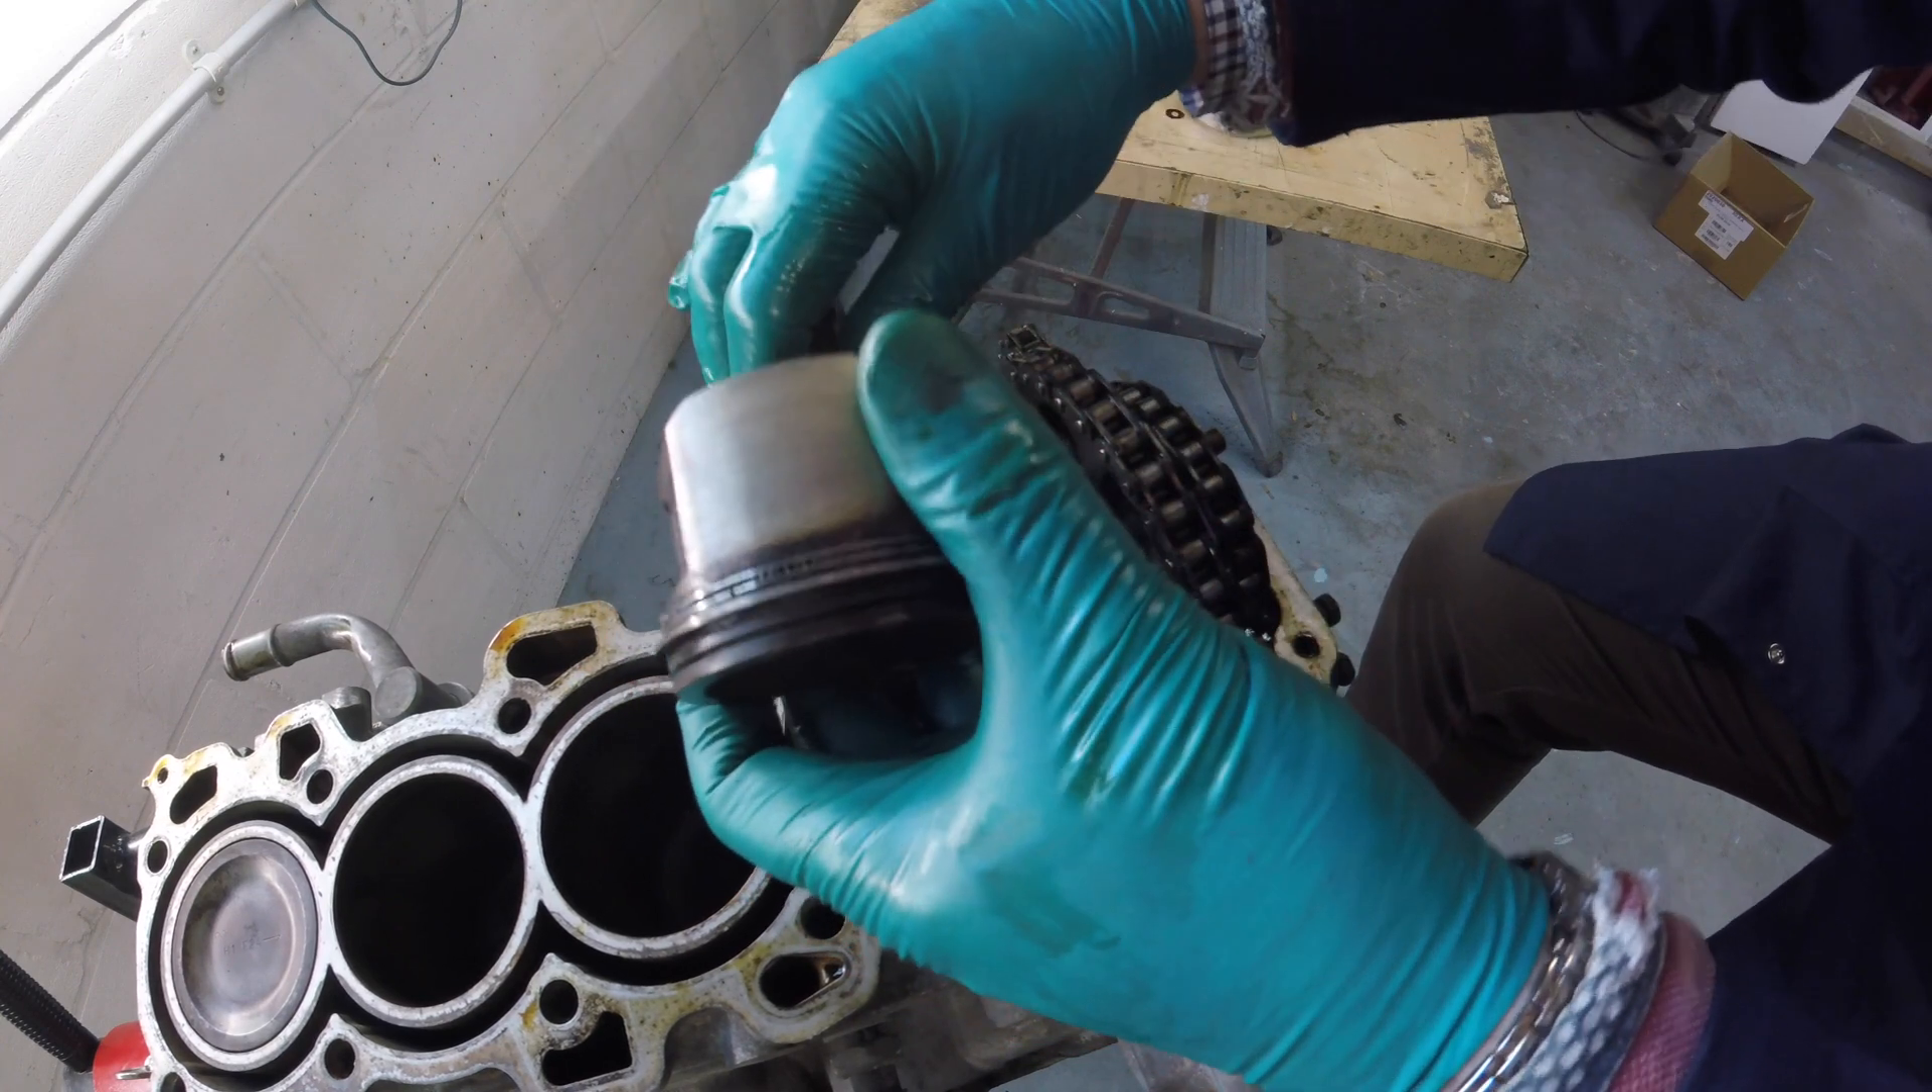I've just taken the number one piston out.